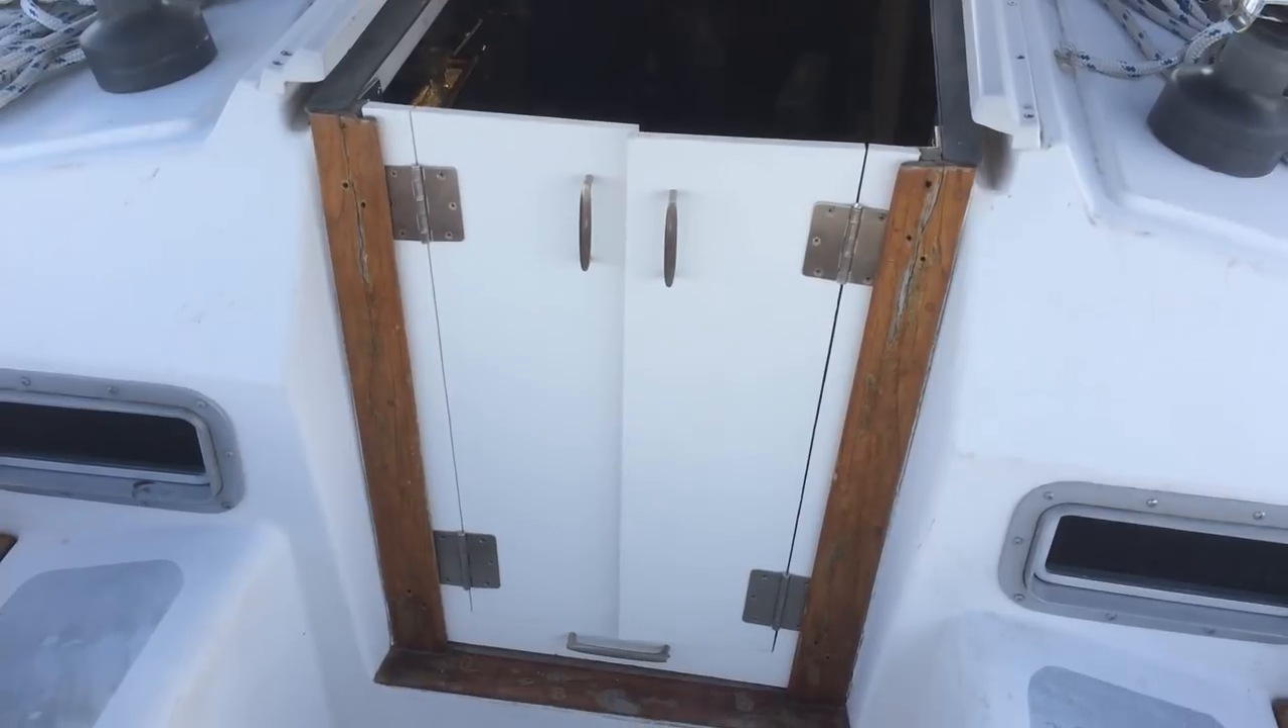Alright, I've got the door sanded up and put back in.